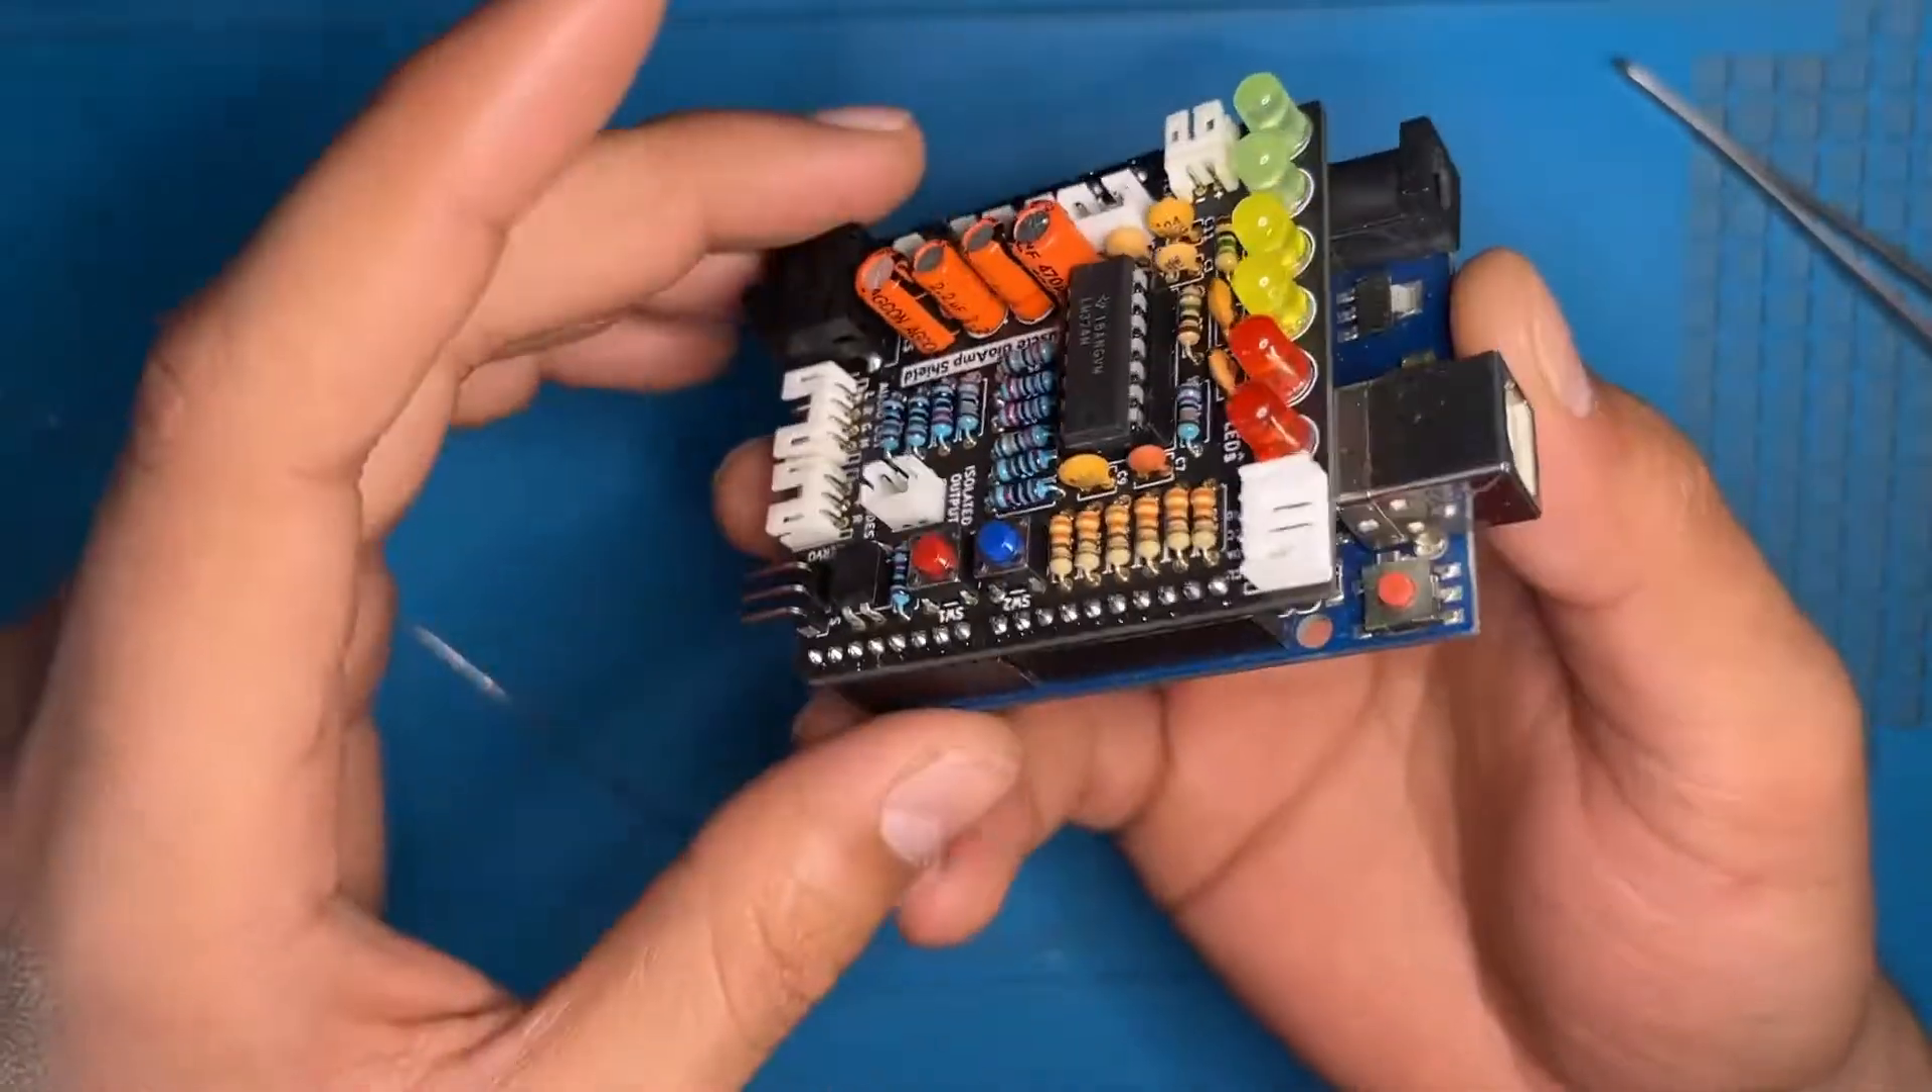Here we have assembled the shield like this.